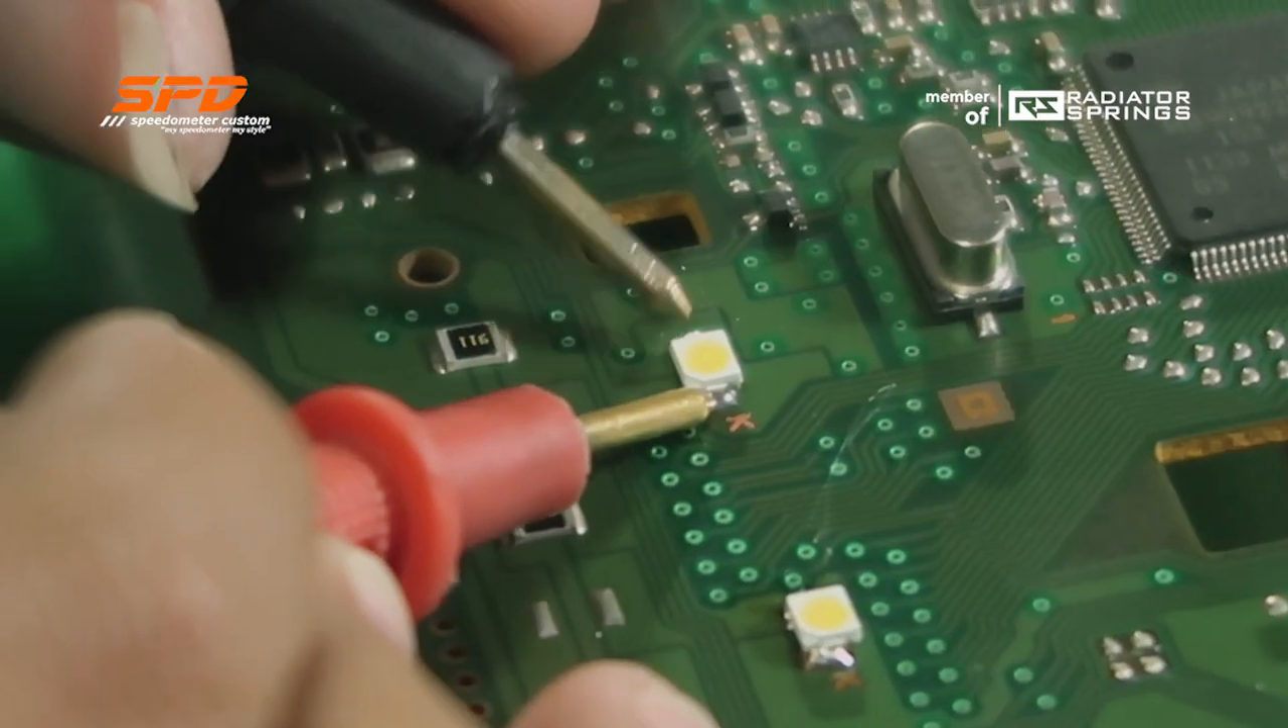Nah, sekarang udah terpasang gitu ya Led putihnya.